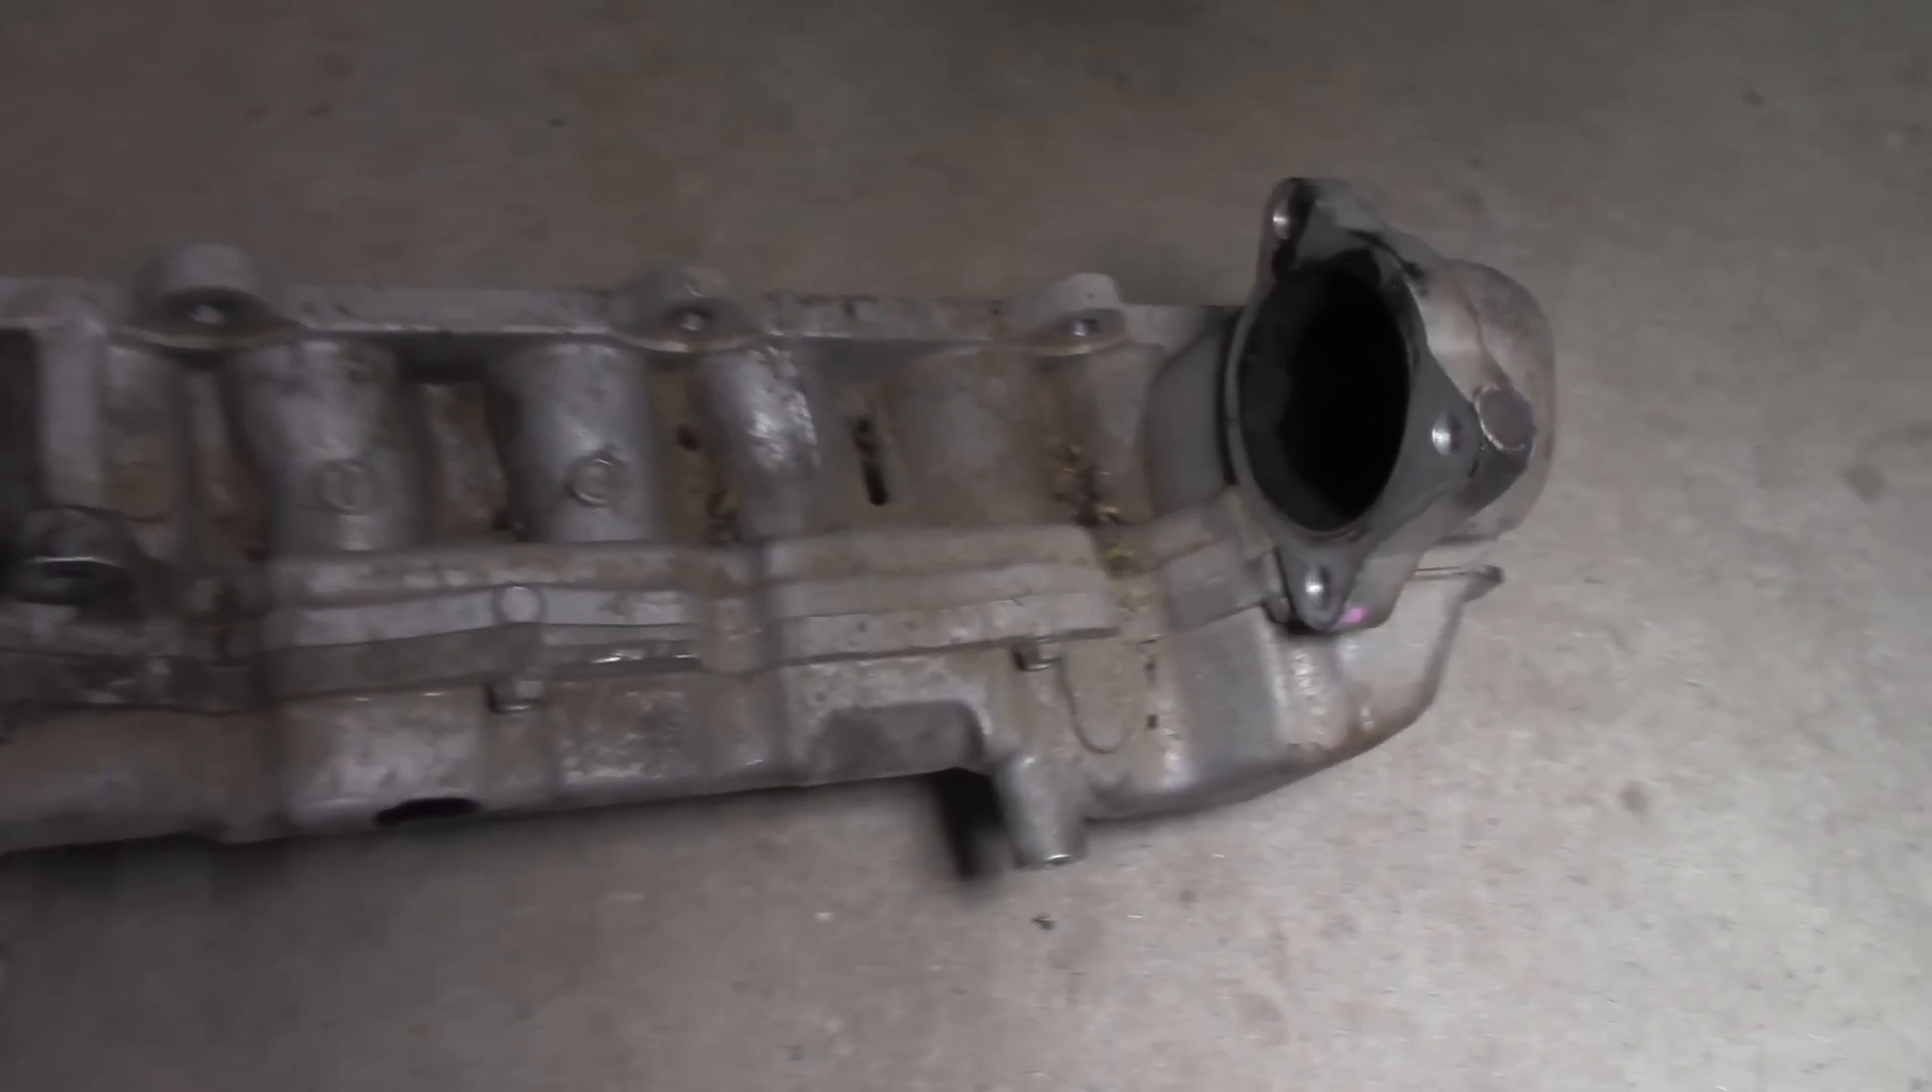One inlet manifold has been removed.